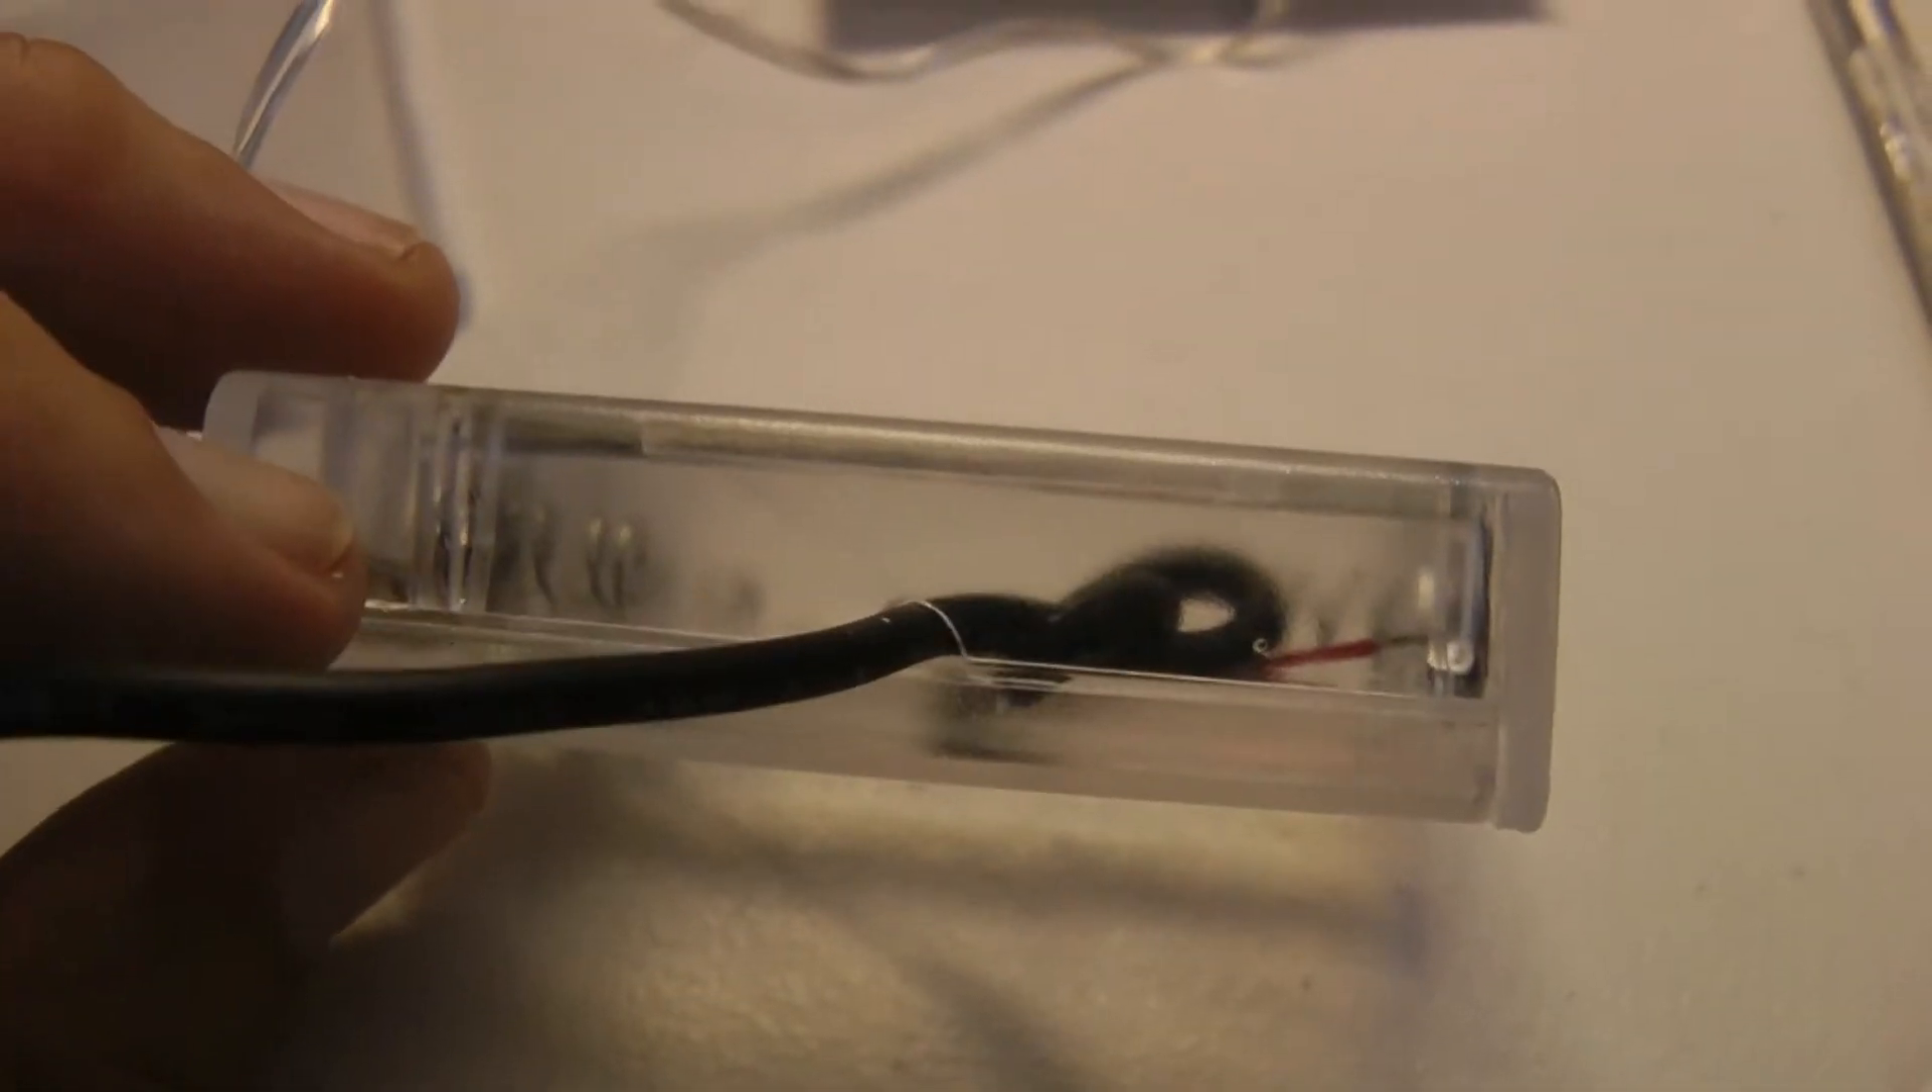So I put the lid on, and as you can see, this is what the strain relief should look like.